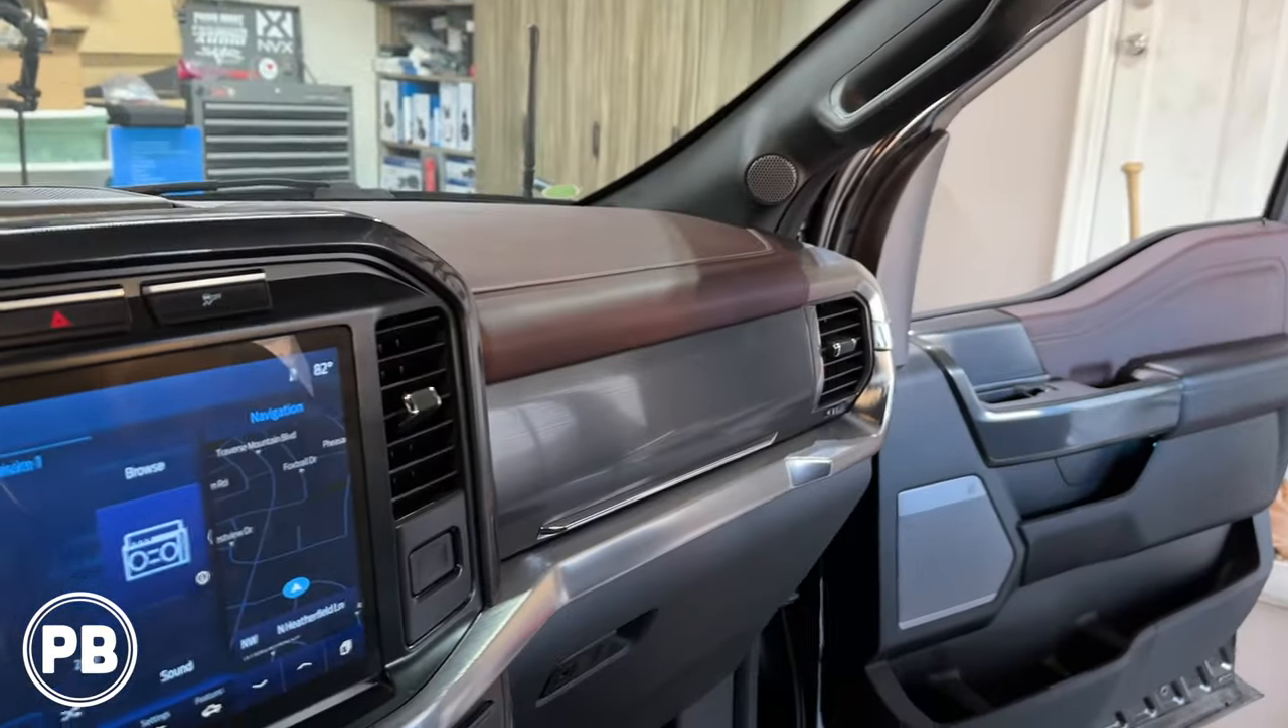That's all put back together here, all our key panels are back together.